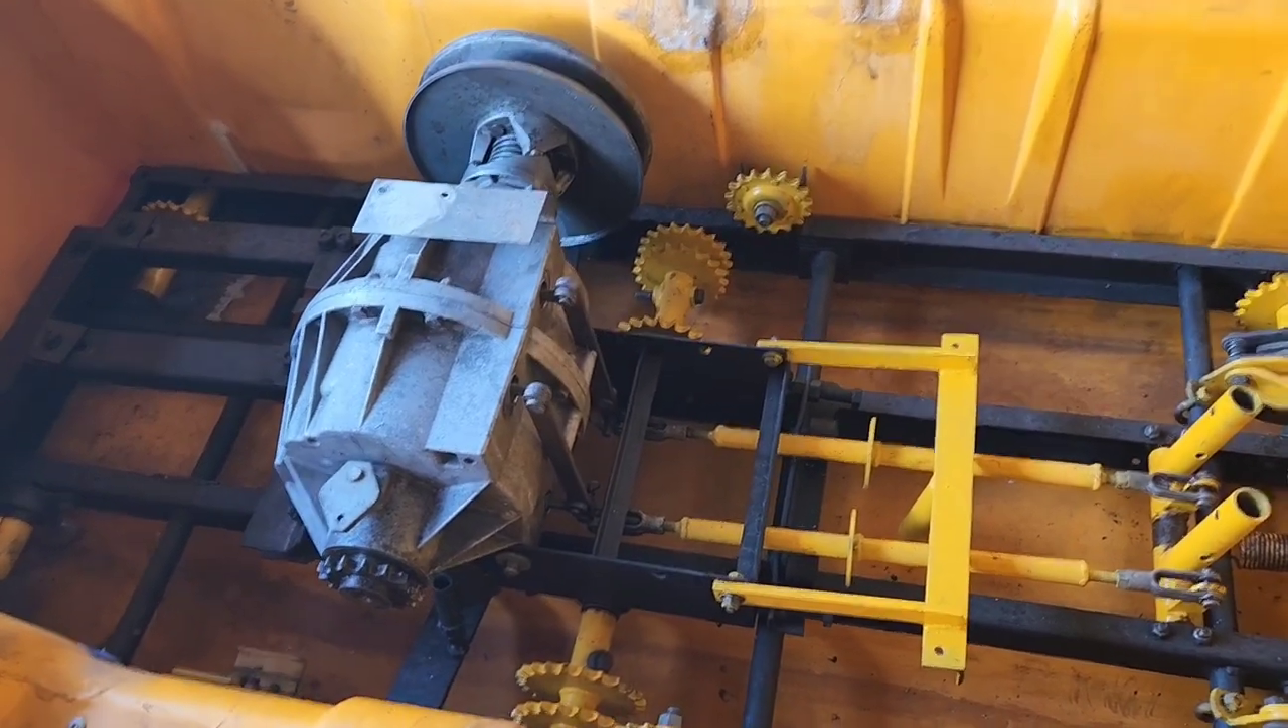Now we got the transmission back, uh, into its position, its cradle.